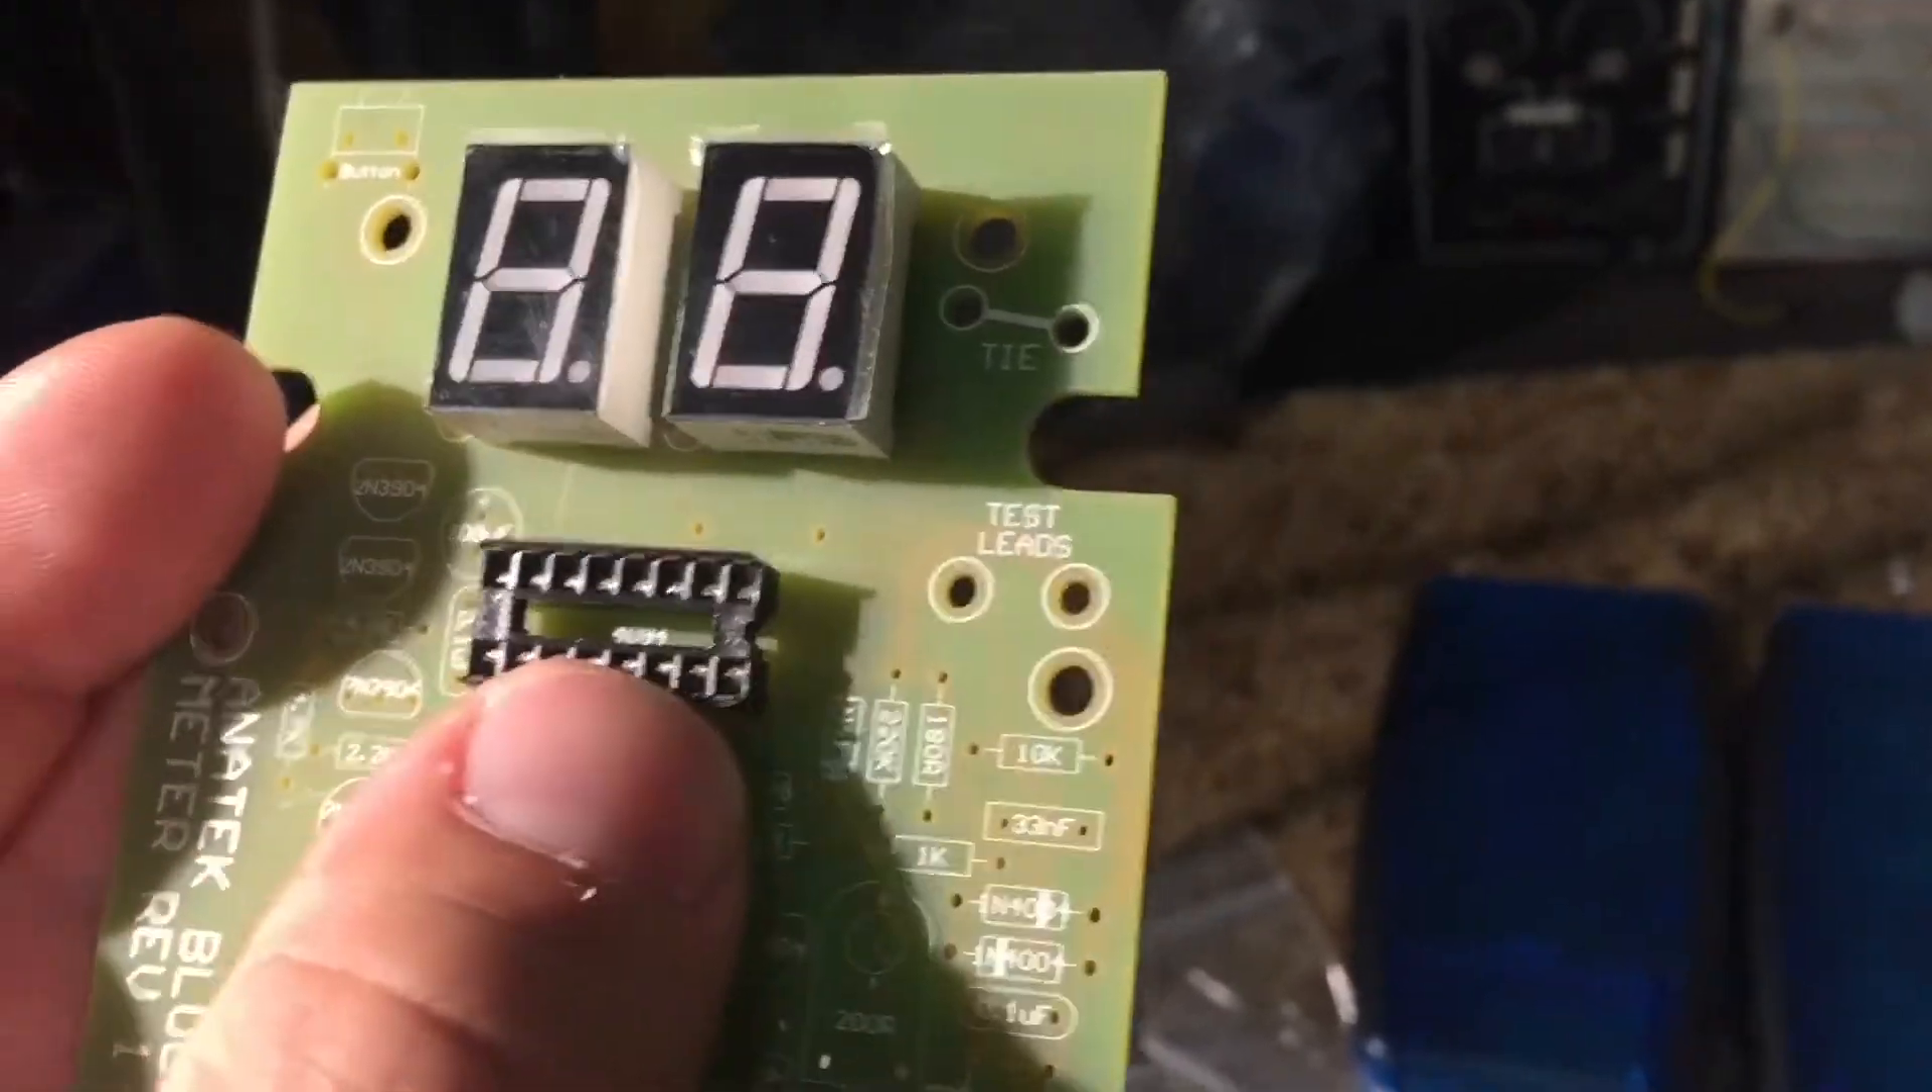Next i've put these ic placement holders notice i didn't put the ic's in.